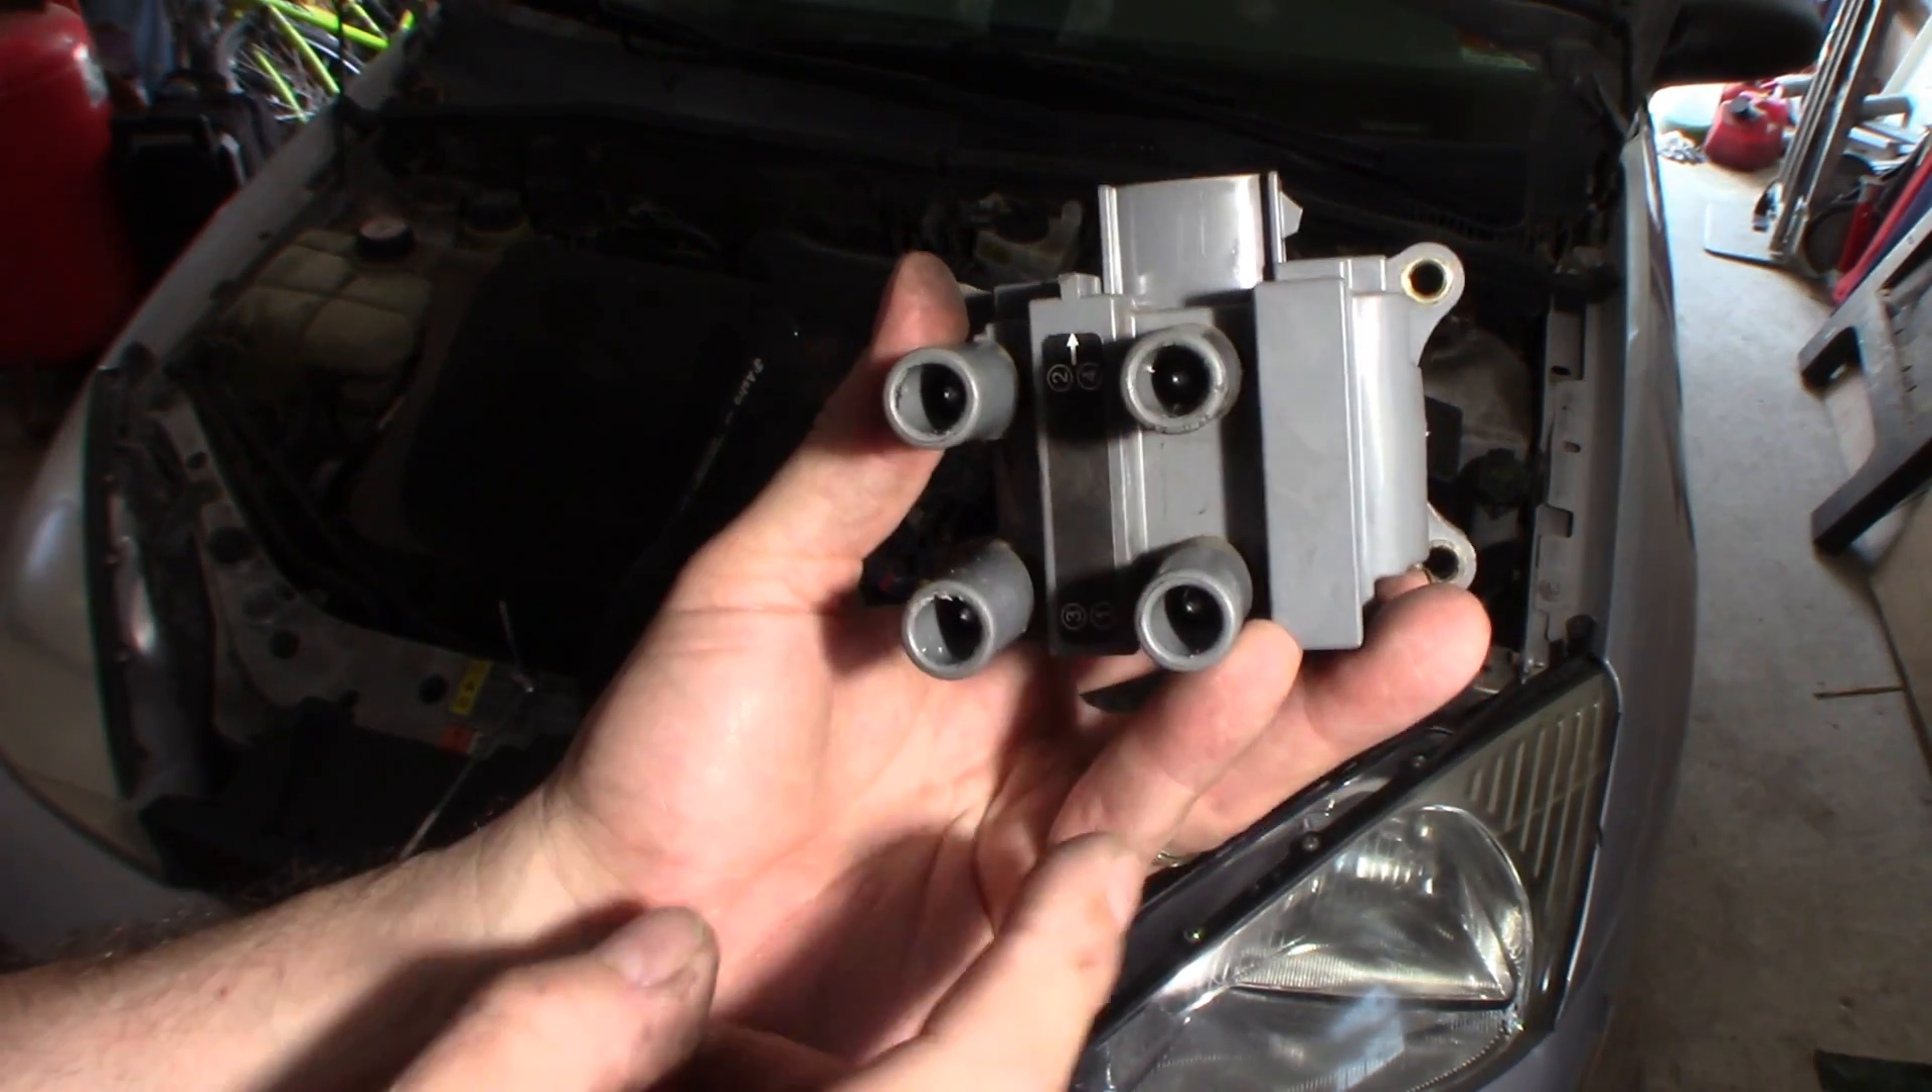So I got the coil out.